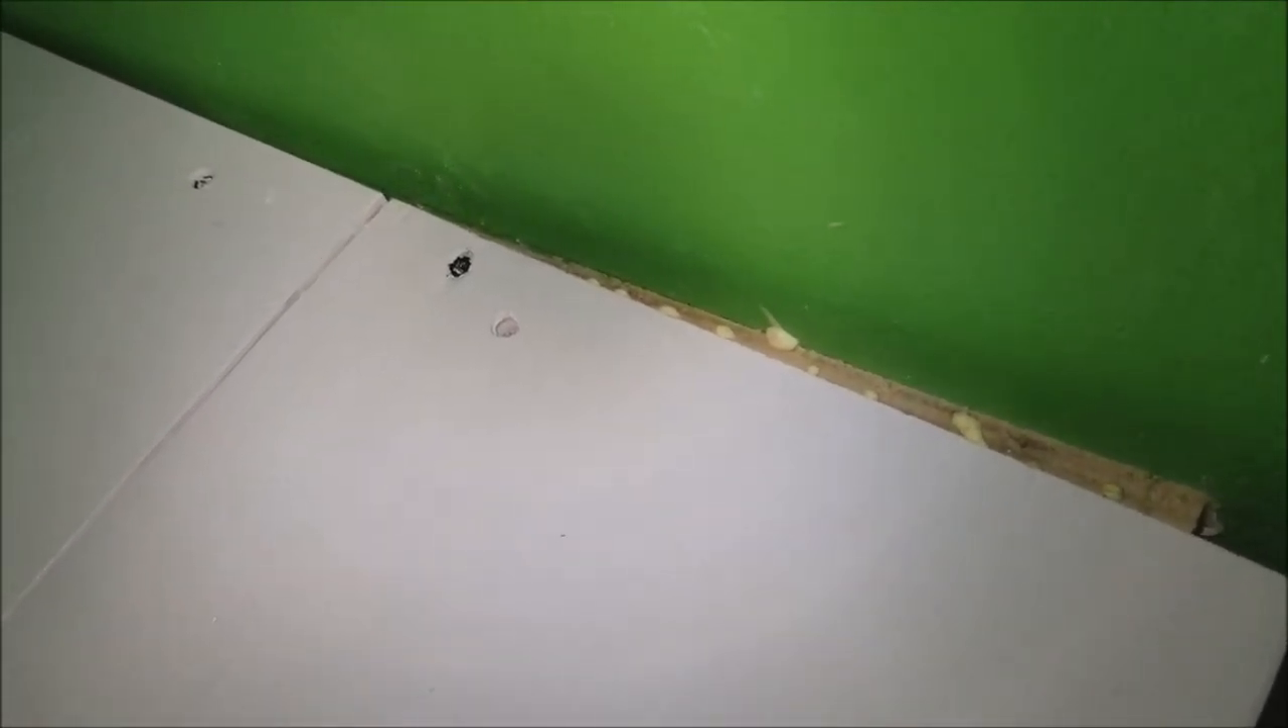My boards are cut square and straight but the wall isn't straight so there will be a gap in there.